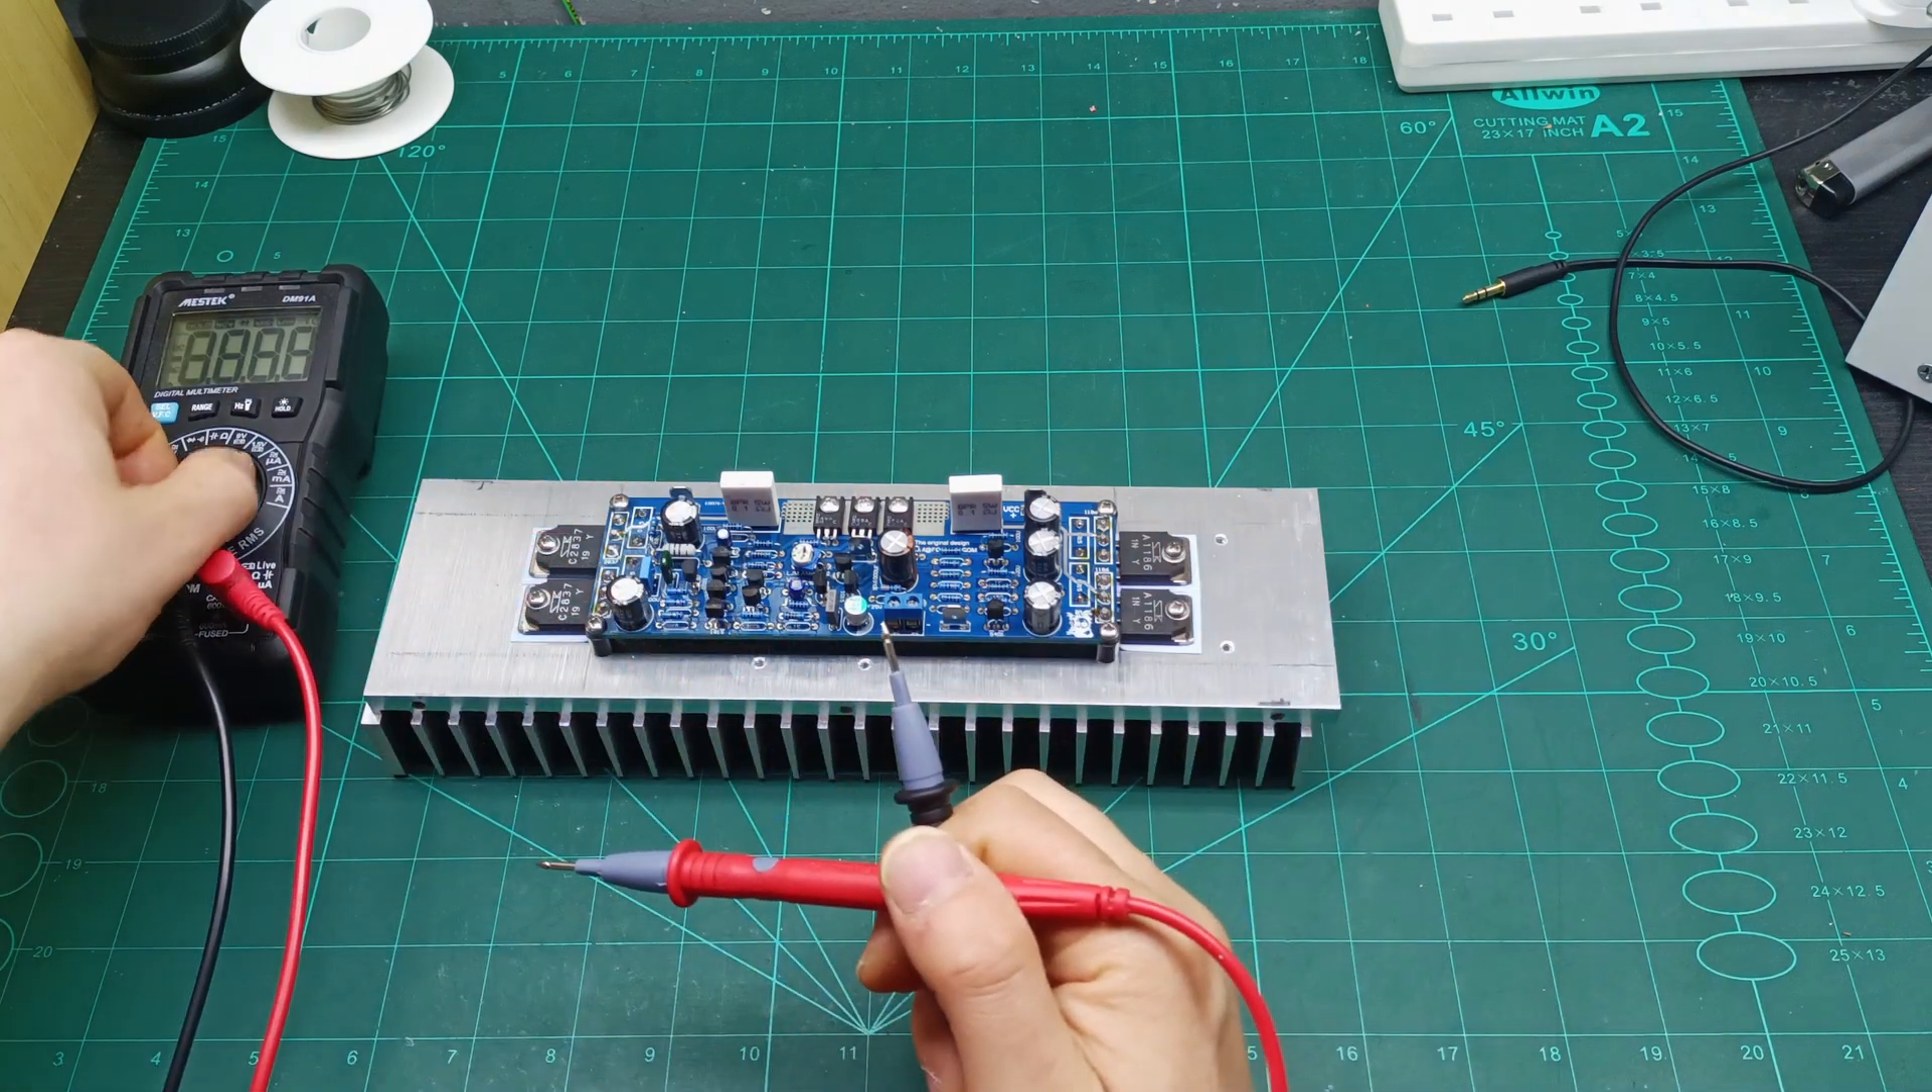So here we go our amplifier is mounted on the heat sink.